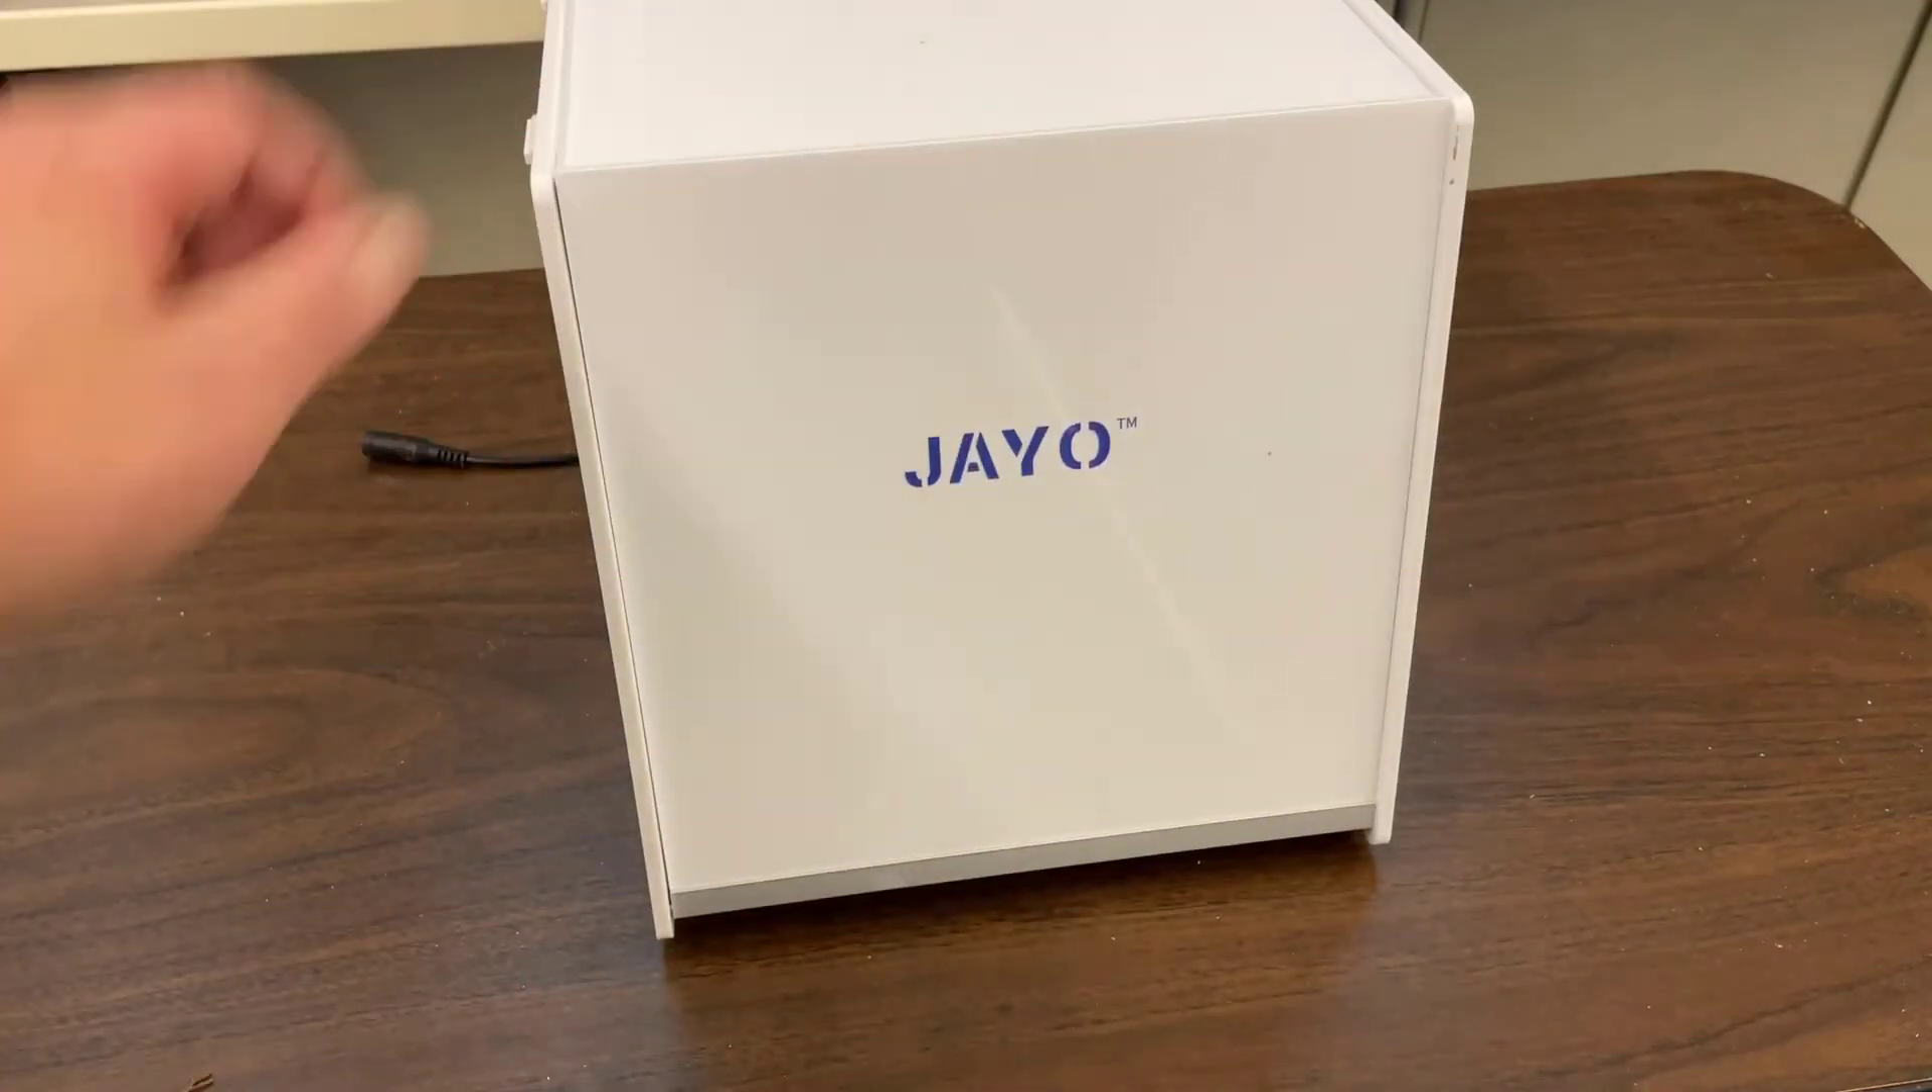Just like that you have assembled a resin curing box.